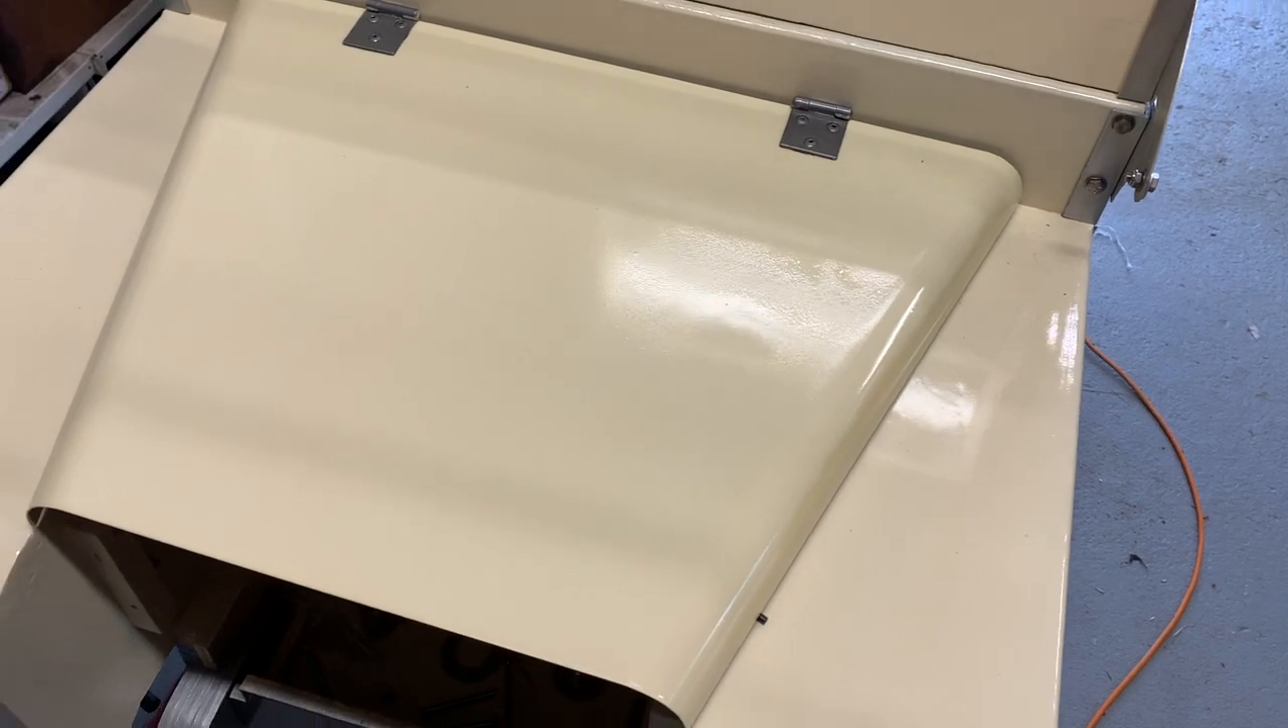A fully painted bonnet back on the Toylander. The hinges are screwed in, nice and secure.